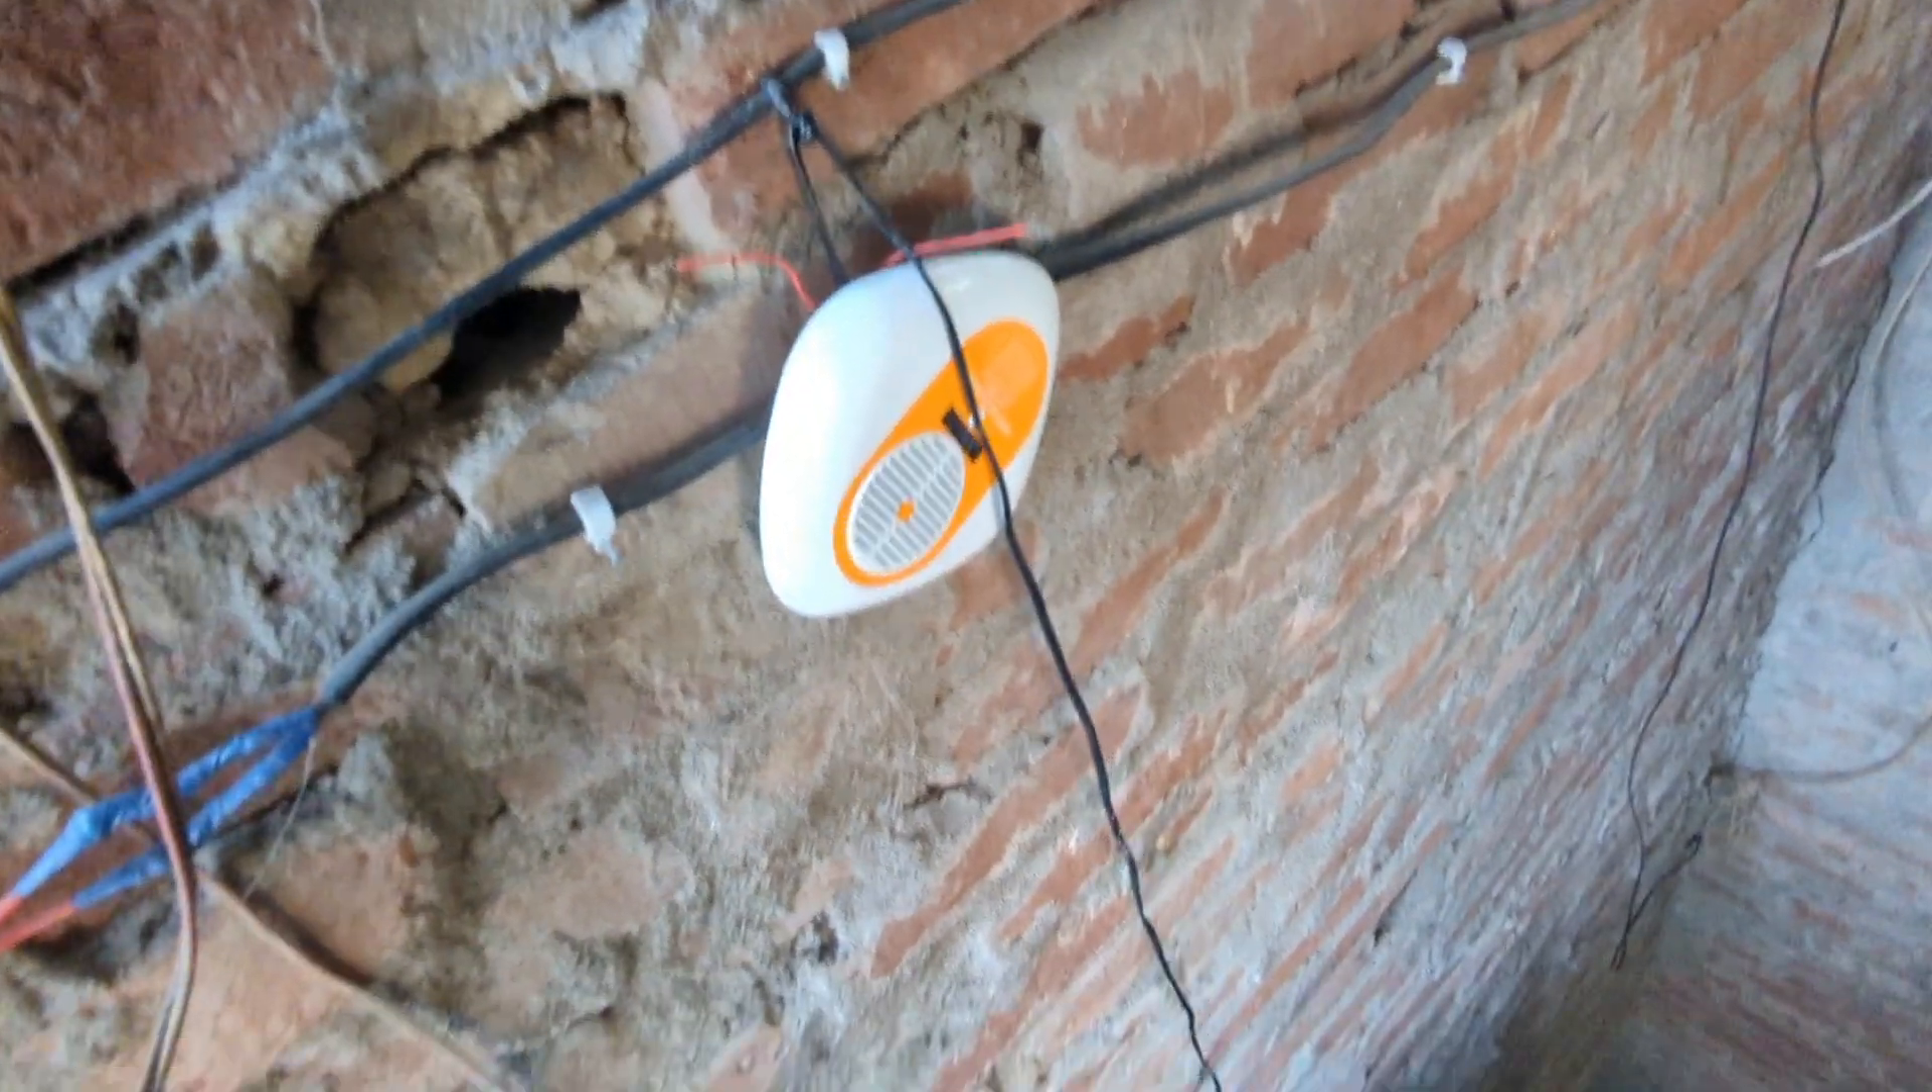और दोस्तों देखिए ये अपना water flow machine यहाँ पे टंग चुकी है।